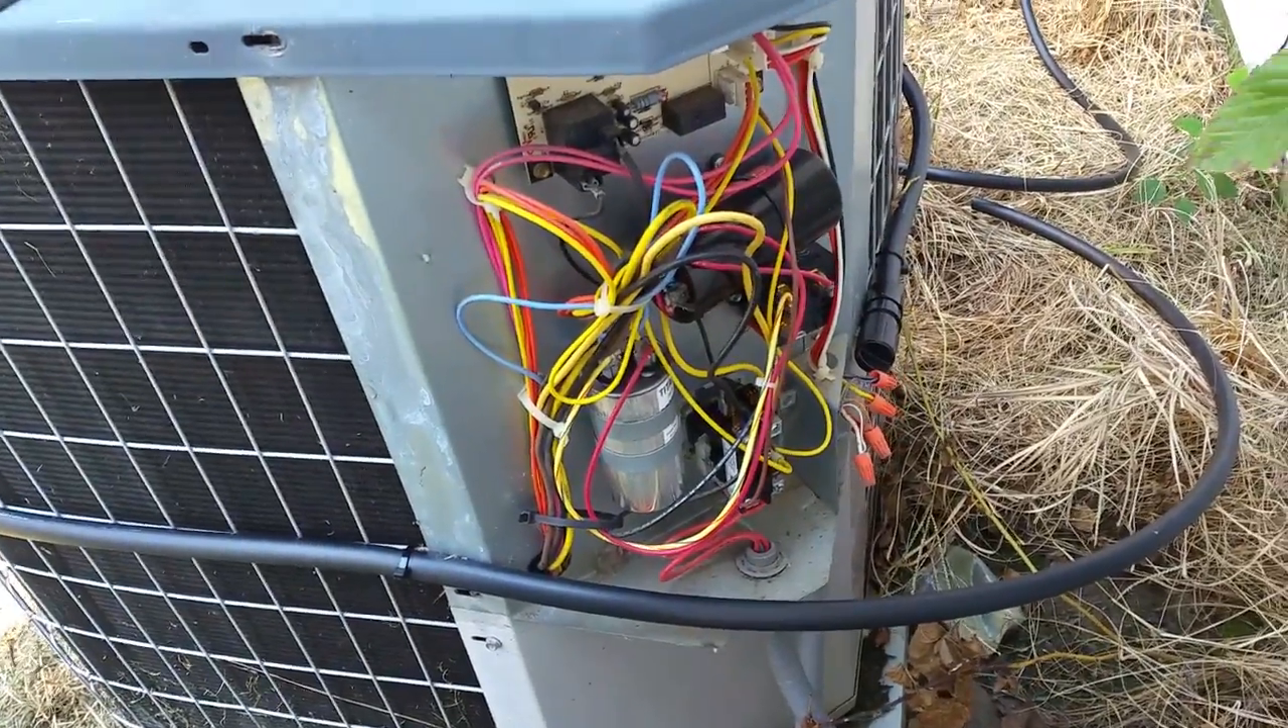Here we are with the cover off.